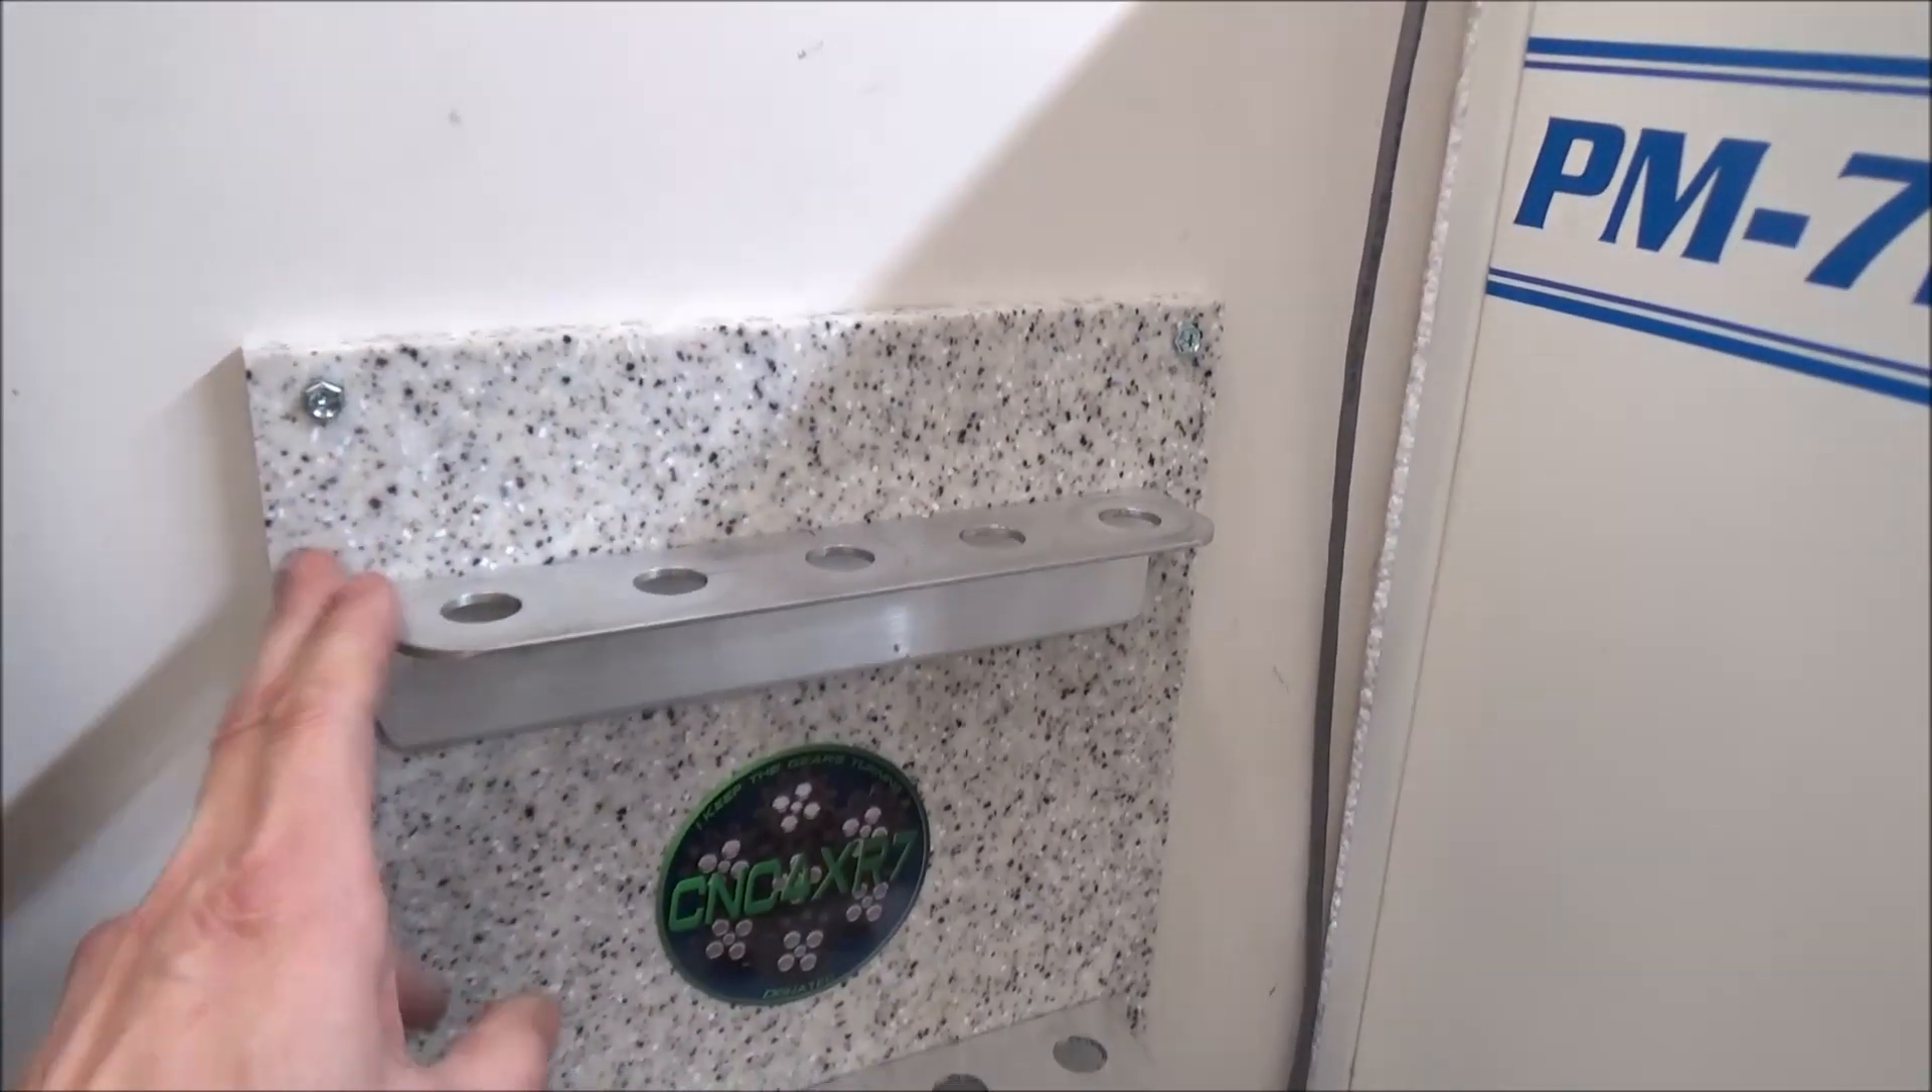All right, so let's get this assembled. All right, just finished up the TTS racks here.